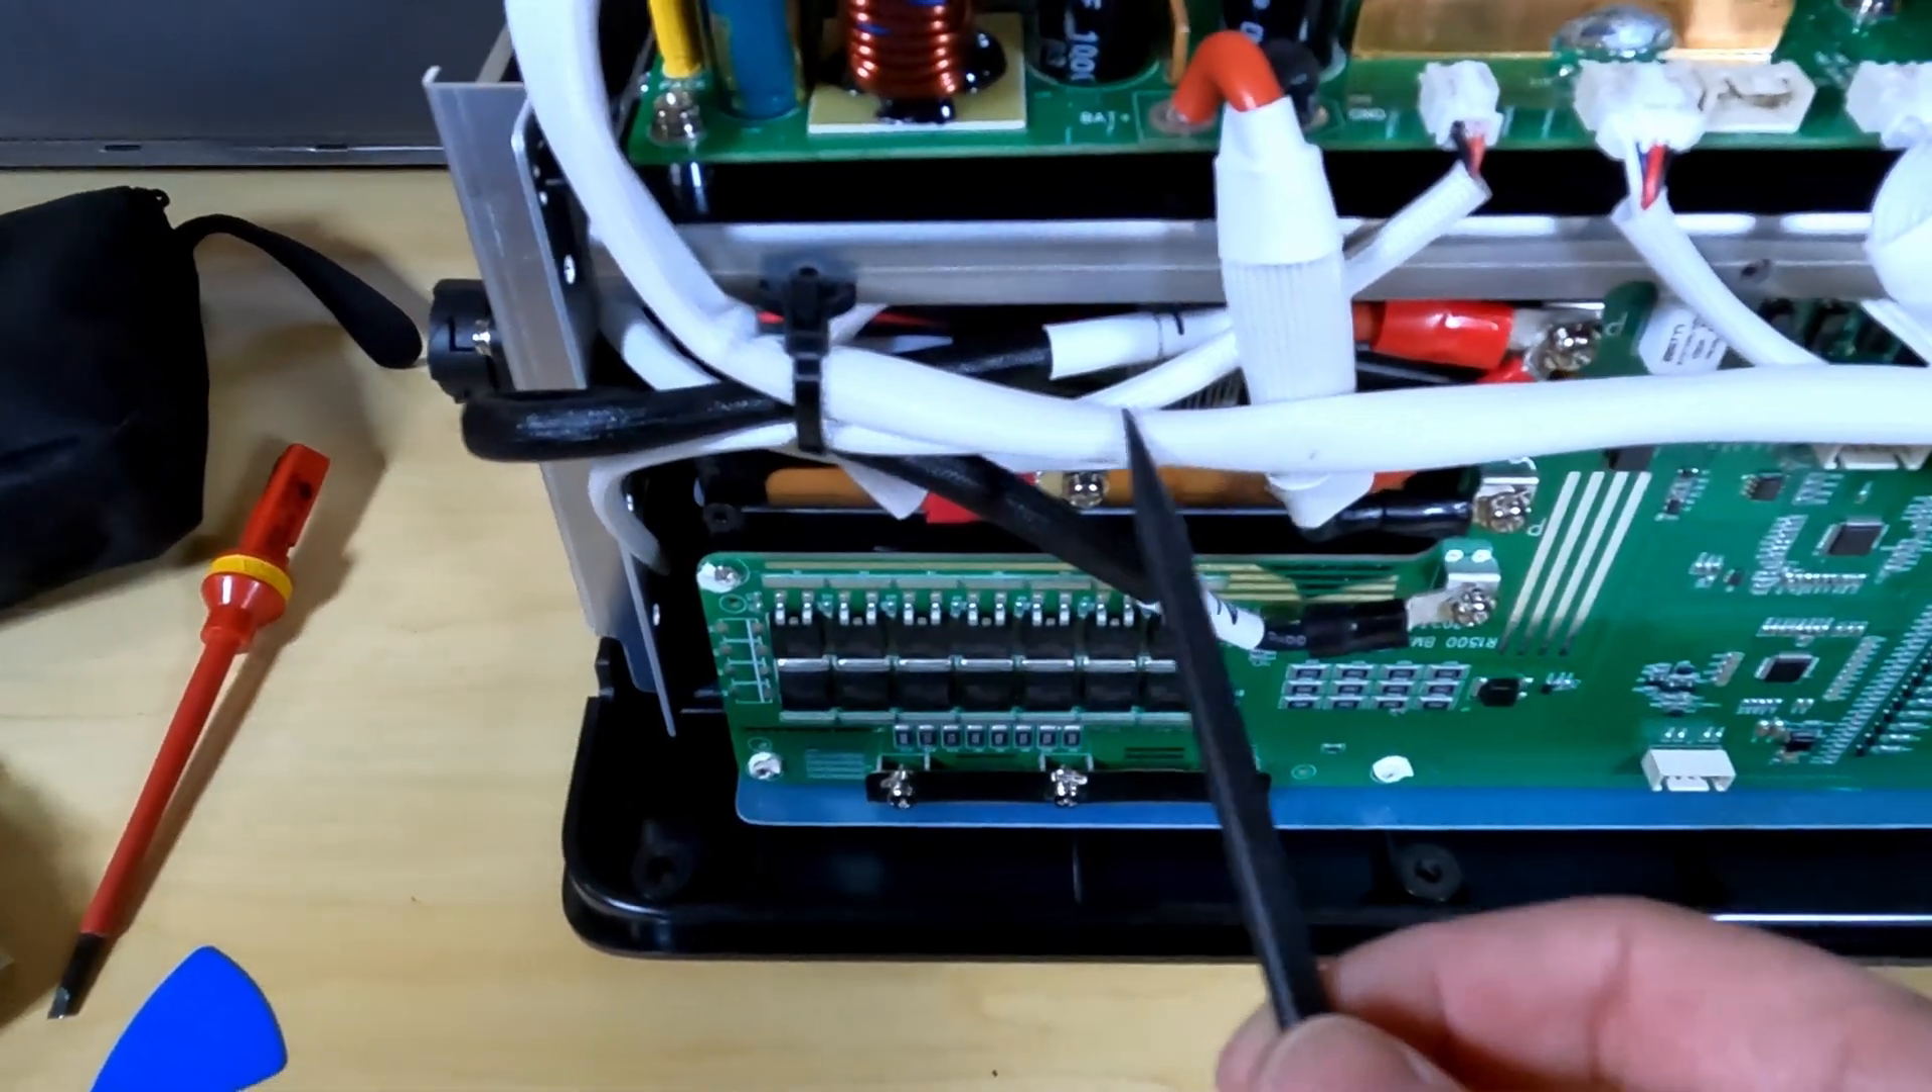Everything is zip tied and bundled in this protective cable wrap.